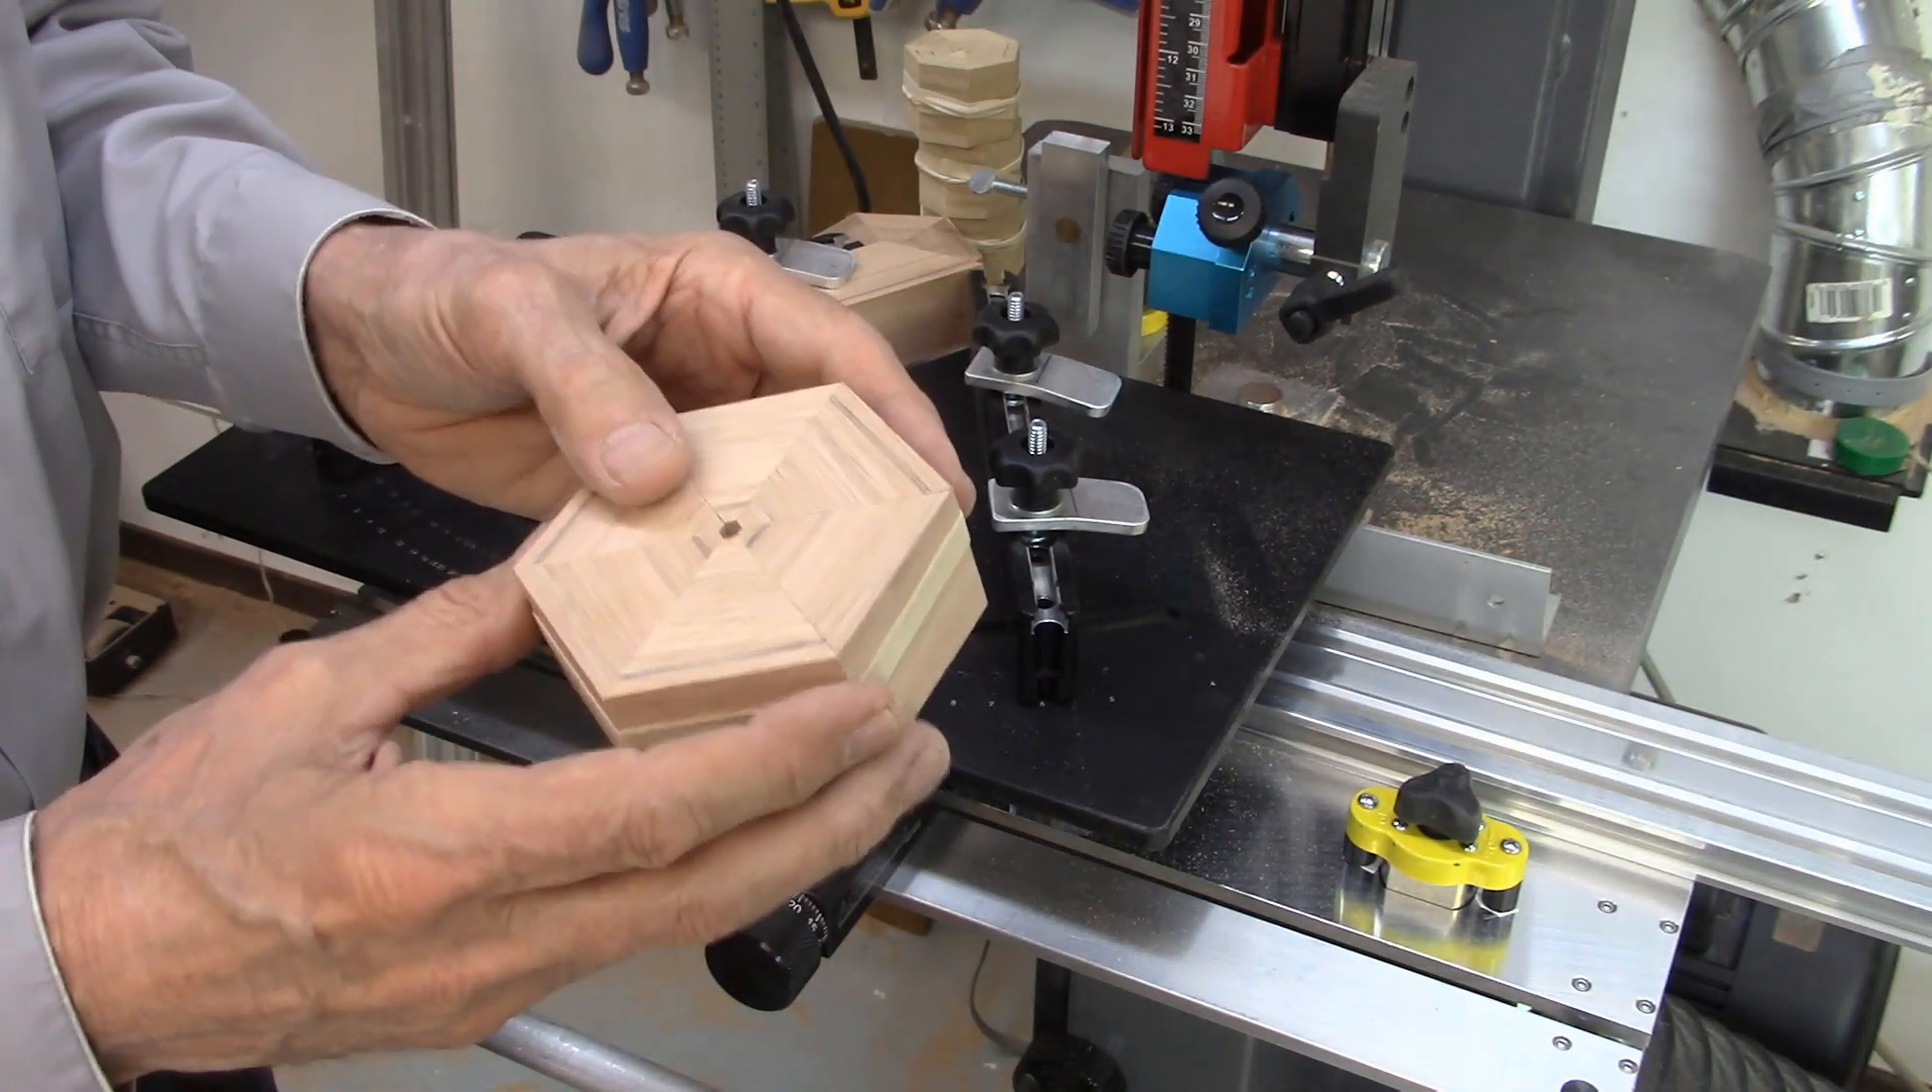And there we have our finished assembled segments.